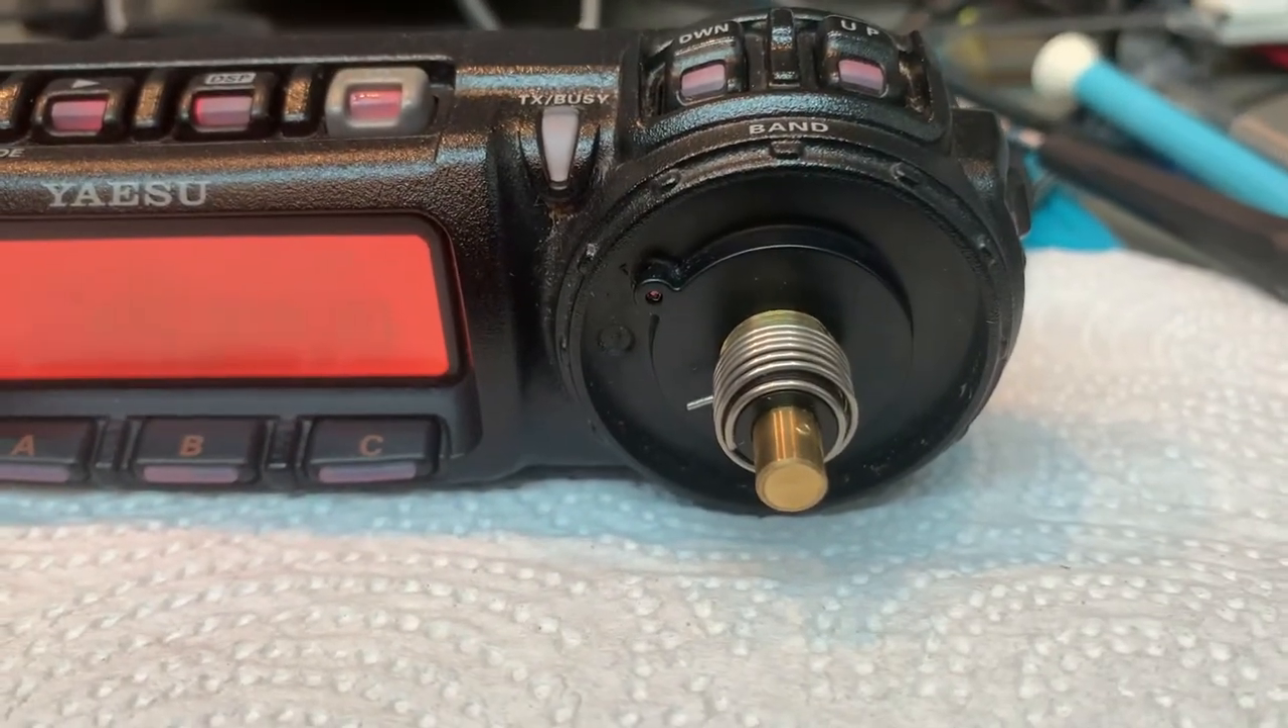We're pretty much ready to go here except for uh final assembly of knobs.